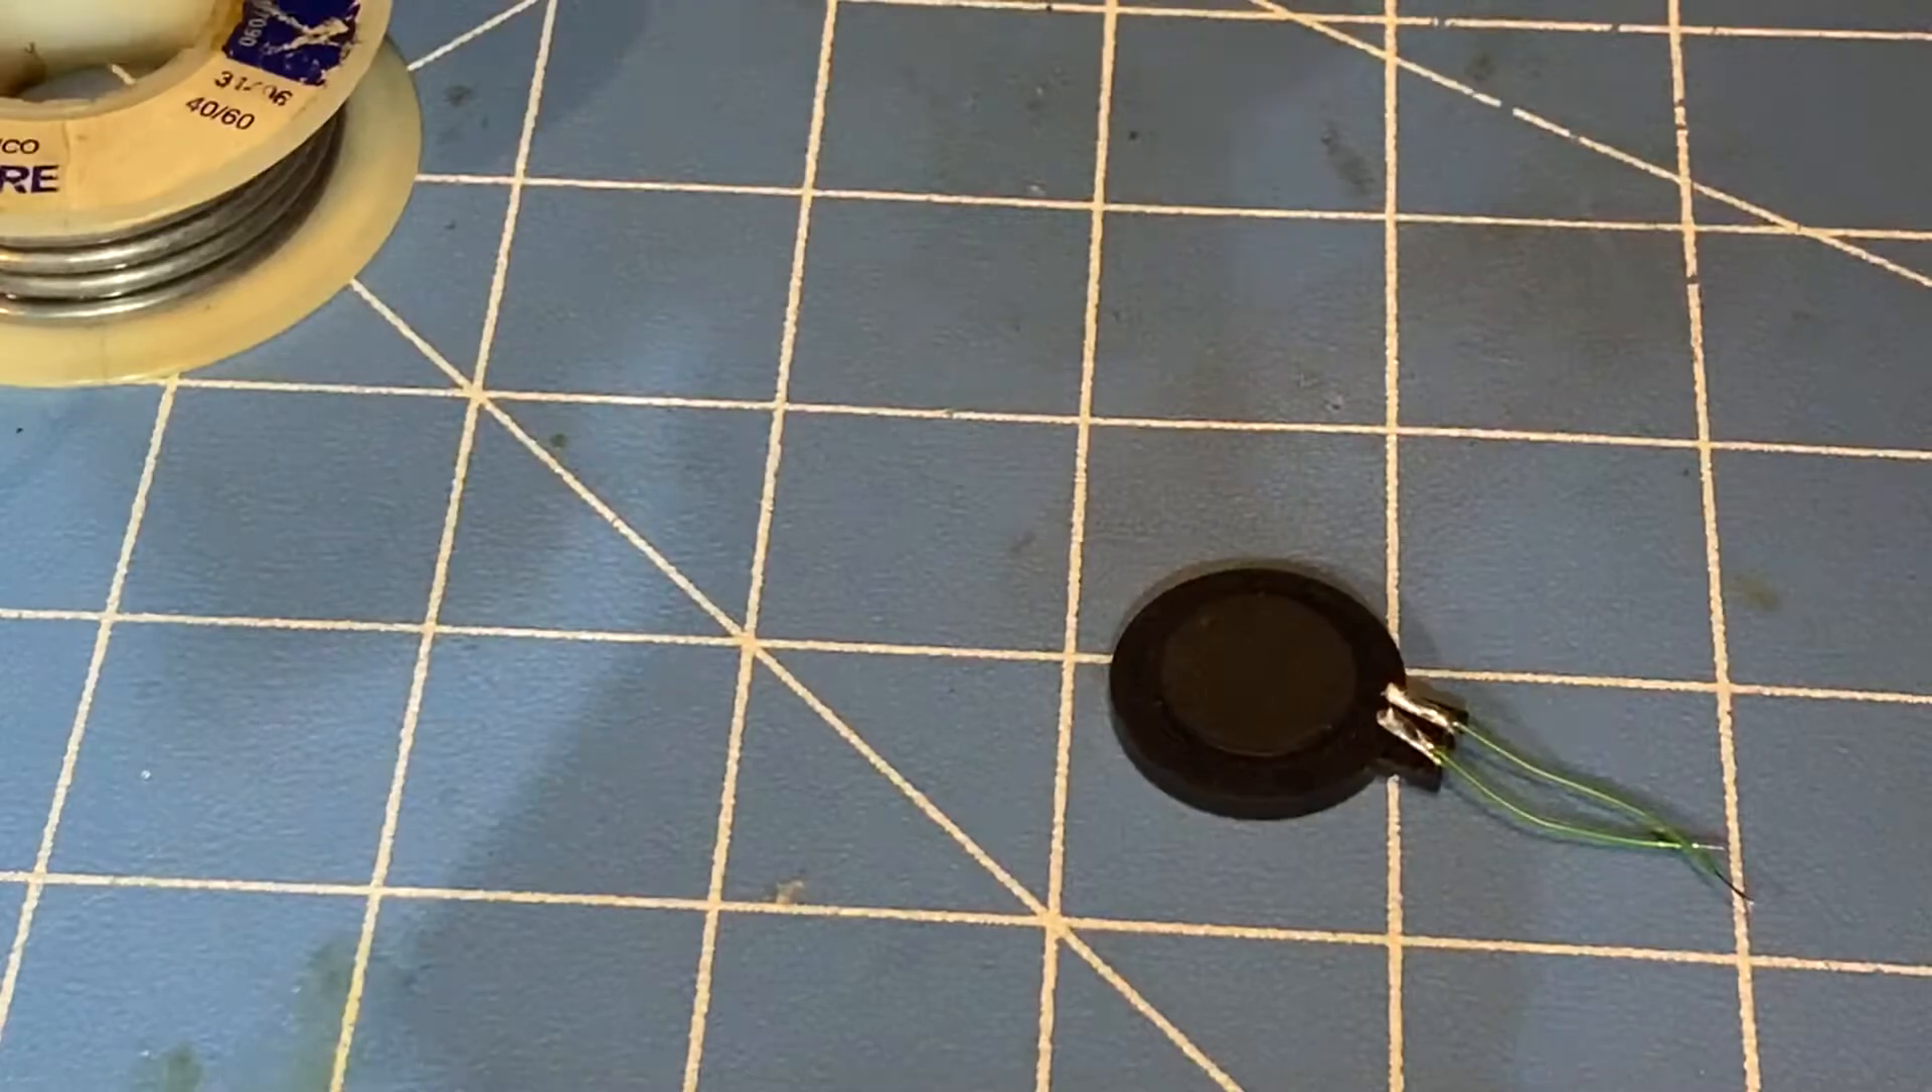Okay, now both of these wires are soldered onto the speaker.